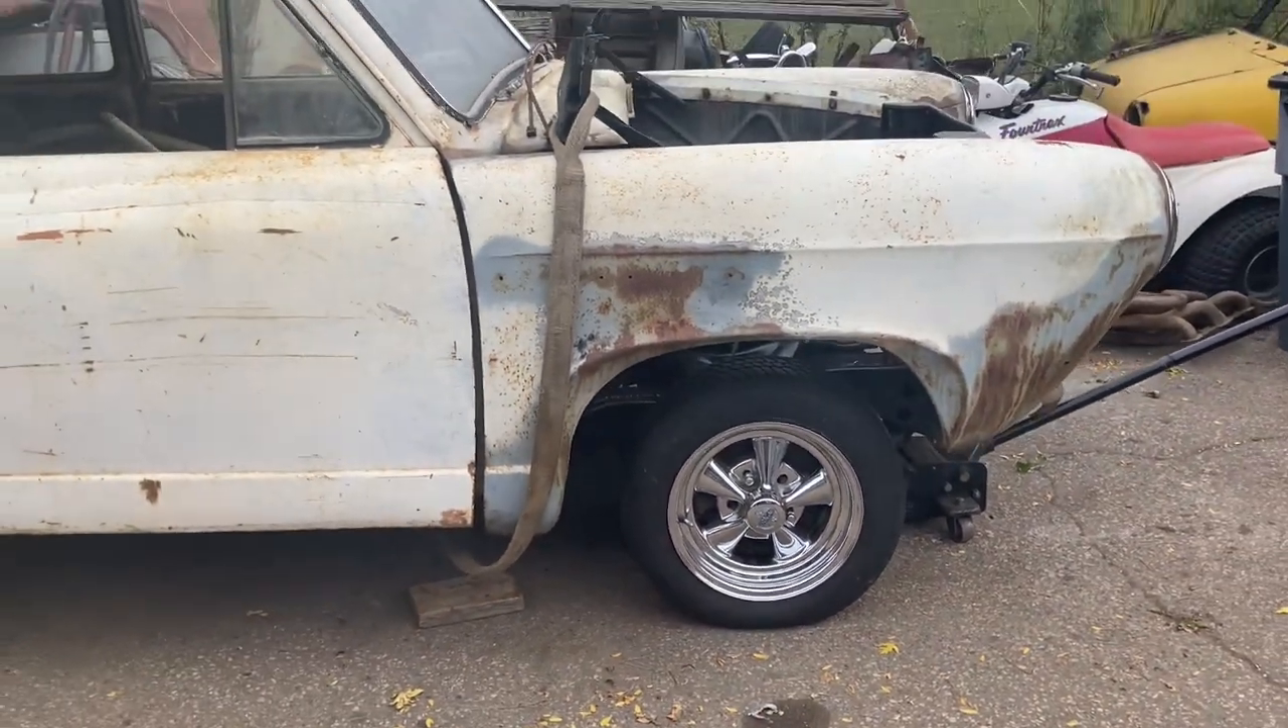I think tires are the wrong size to me it seems like it doesn't take up enough the wheel space.